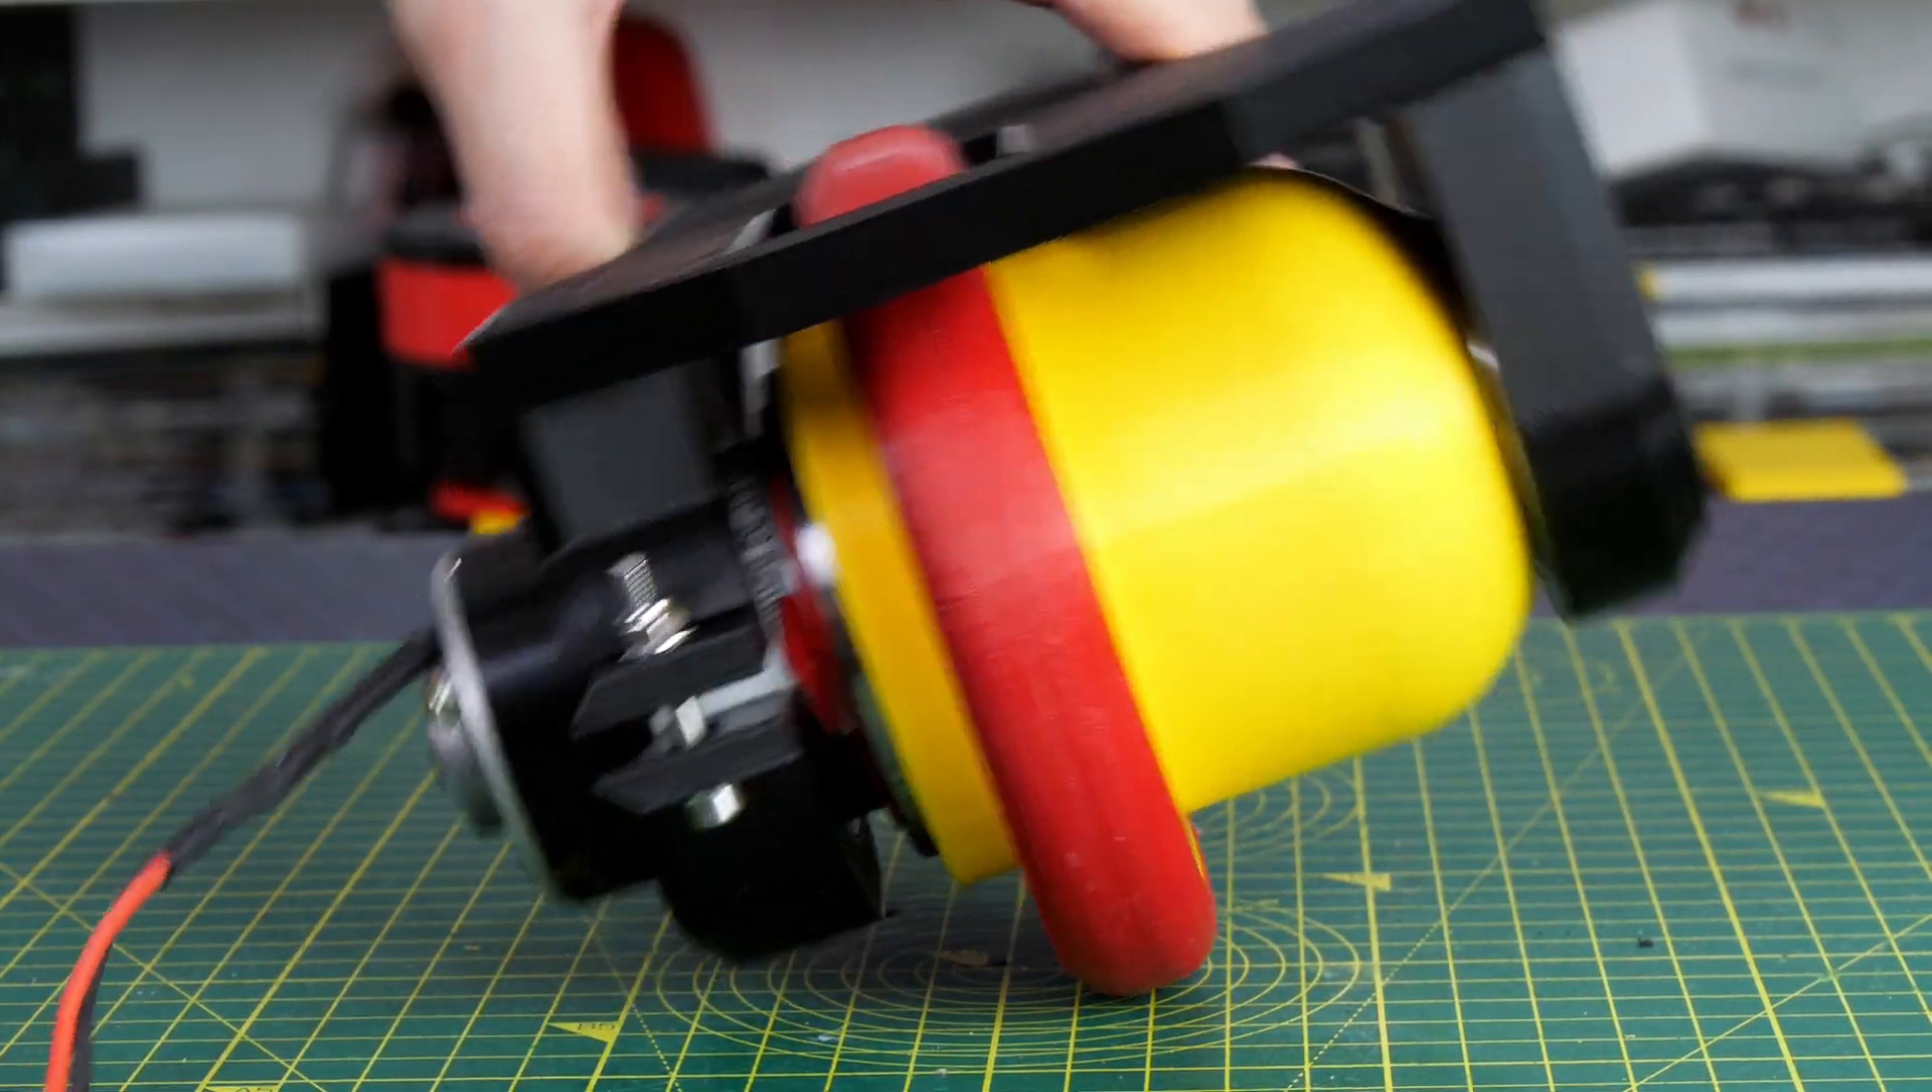Everything's screwed together with some small screws and that should complete the back wheel assembly.